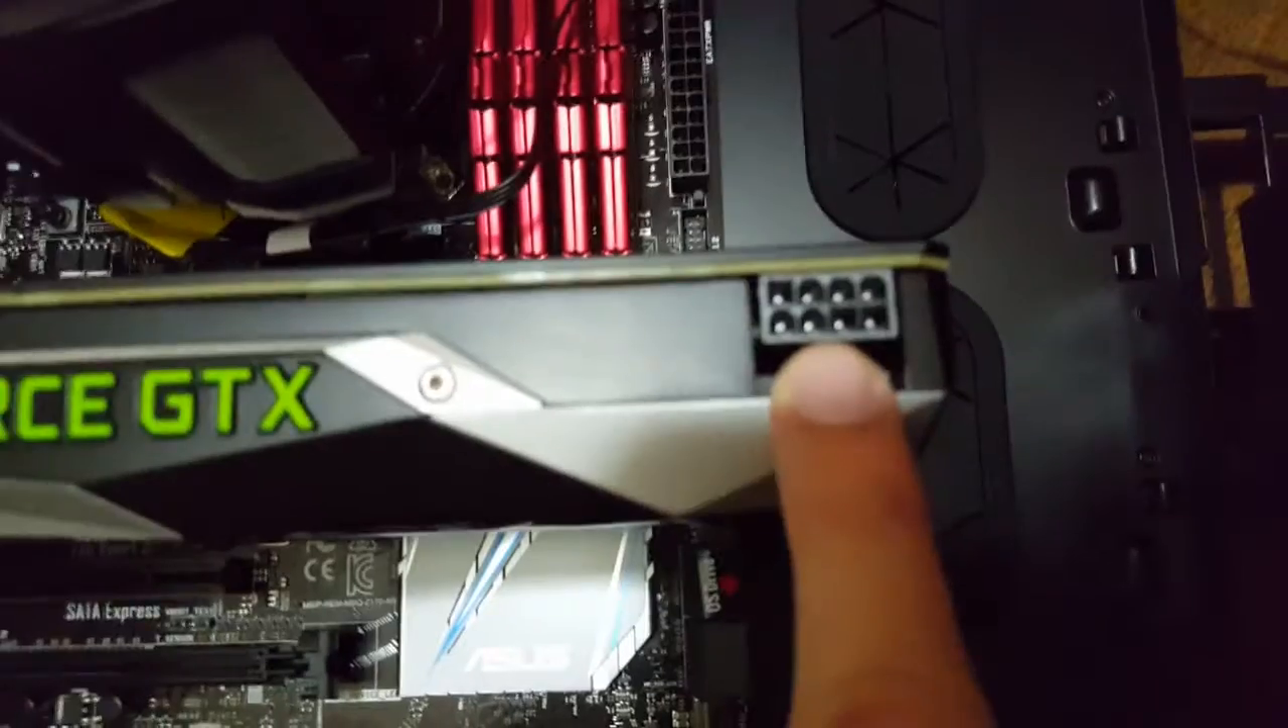The only thing I have left to do at this point is to hook up power.